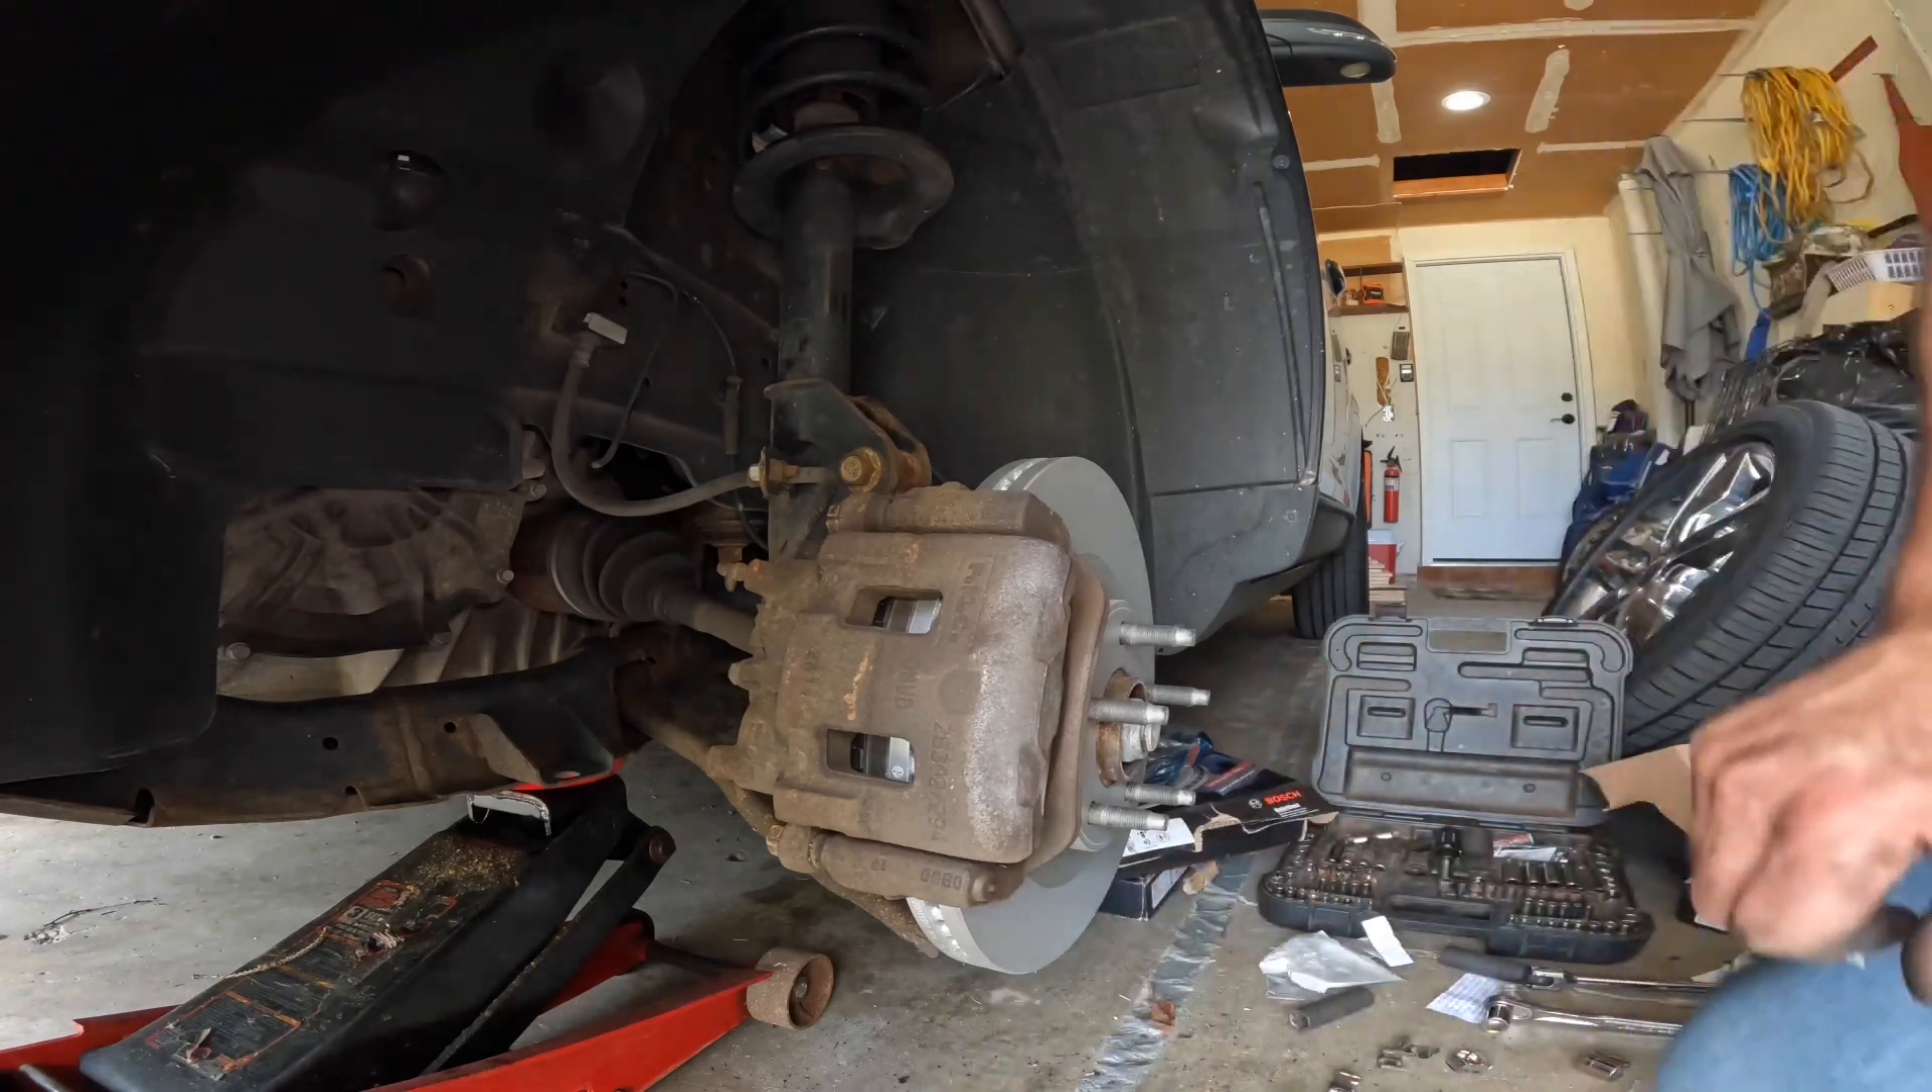The only thing you have left to do is to put your wheel back on.